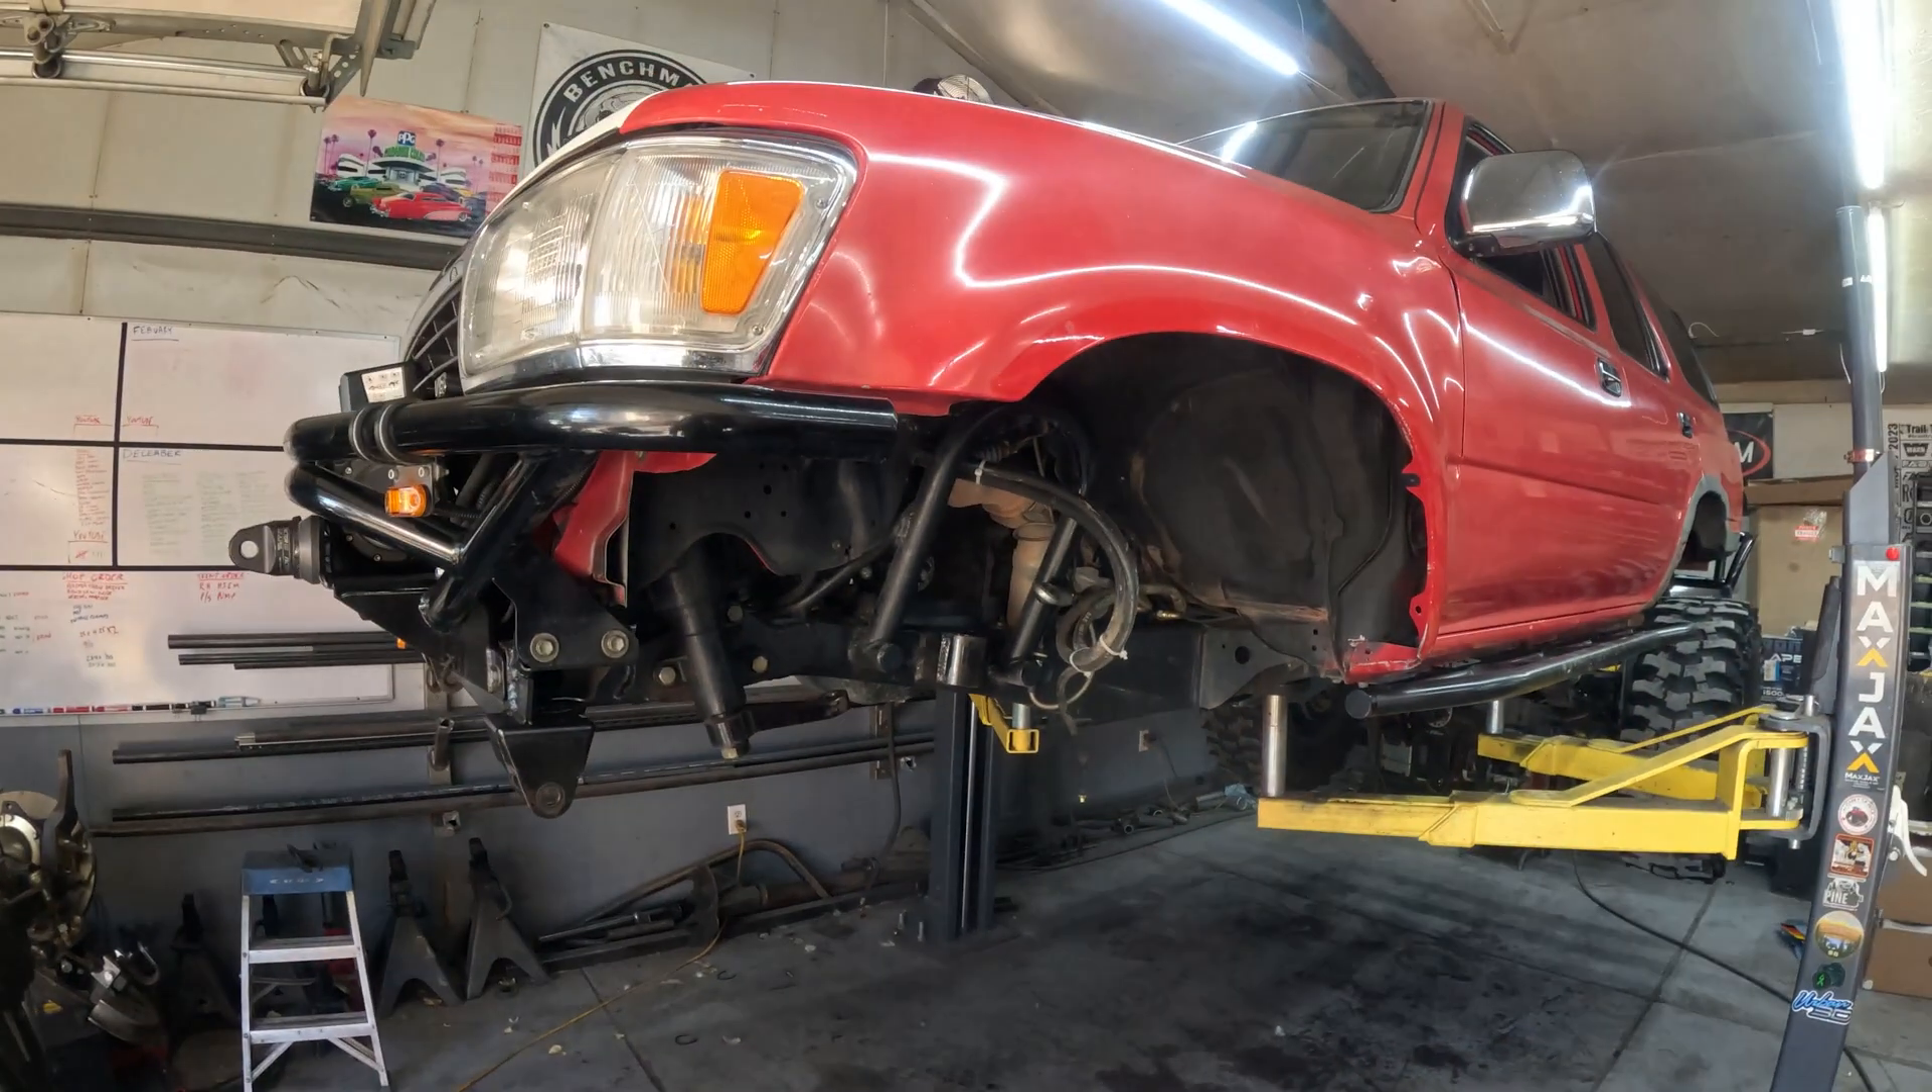All right we got the front axle out and everything in the front end stripped down so we are going to lower this thing and see what we've got room wise at ride height.